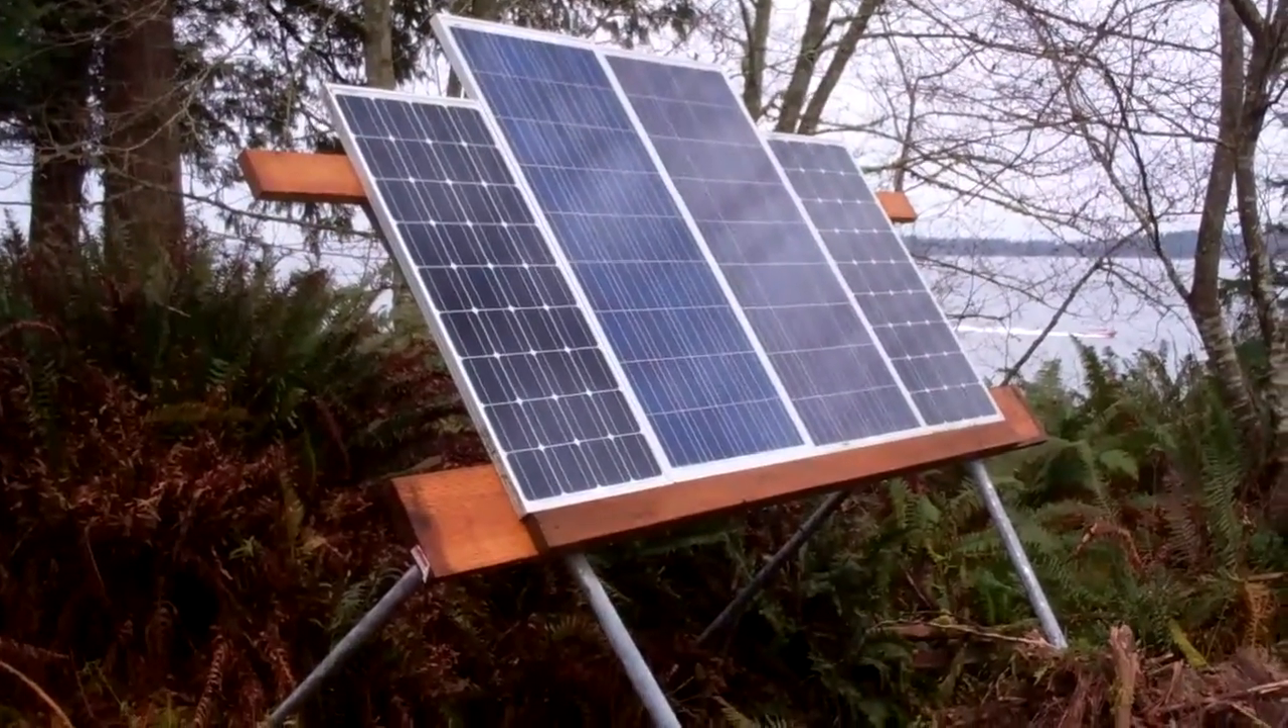Over the last couple days, I've just finished installing the panels on this new stand I built last summer.